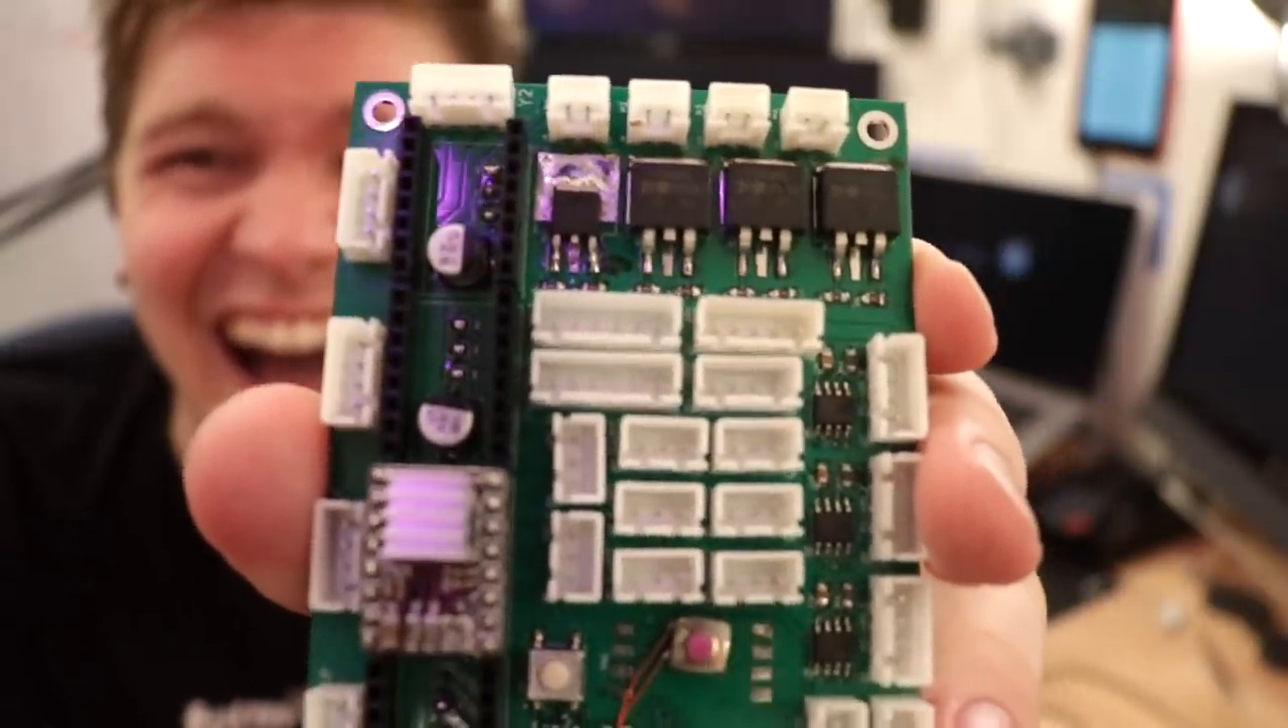I accidentally put the wrong footprint for the MOSFETs on there. So look how tiny it is. It looks so pathetic on that huge pad.